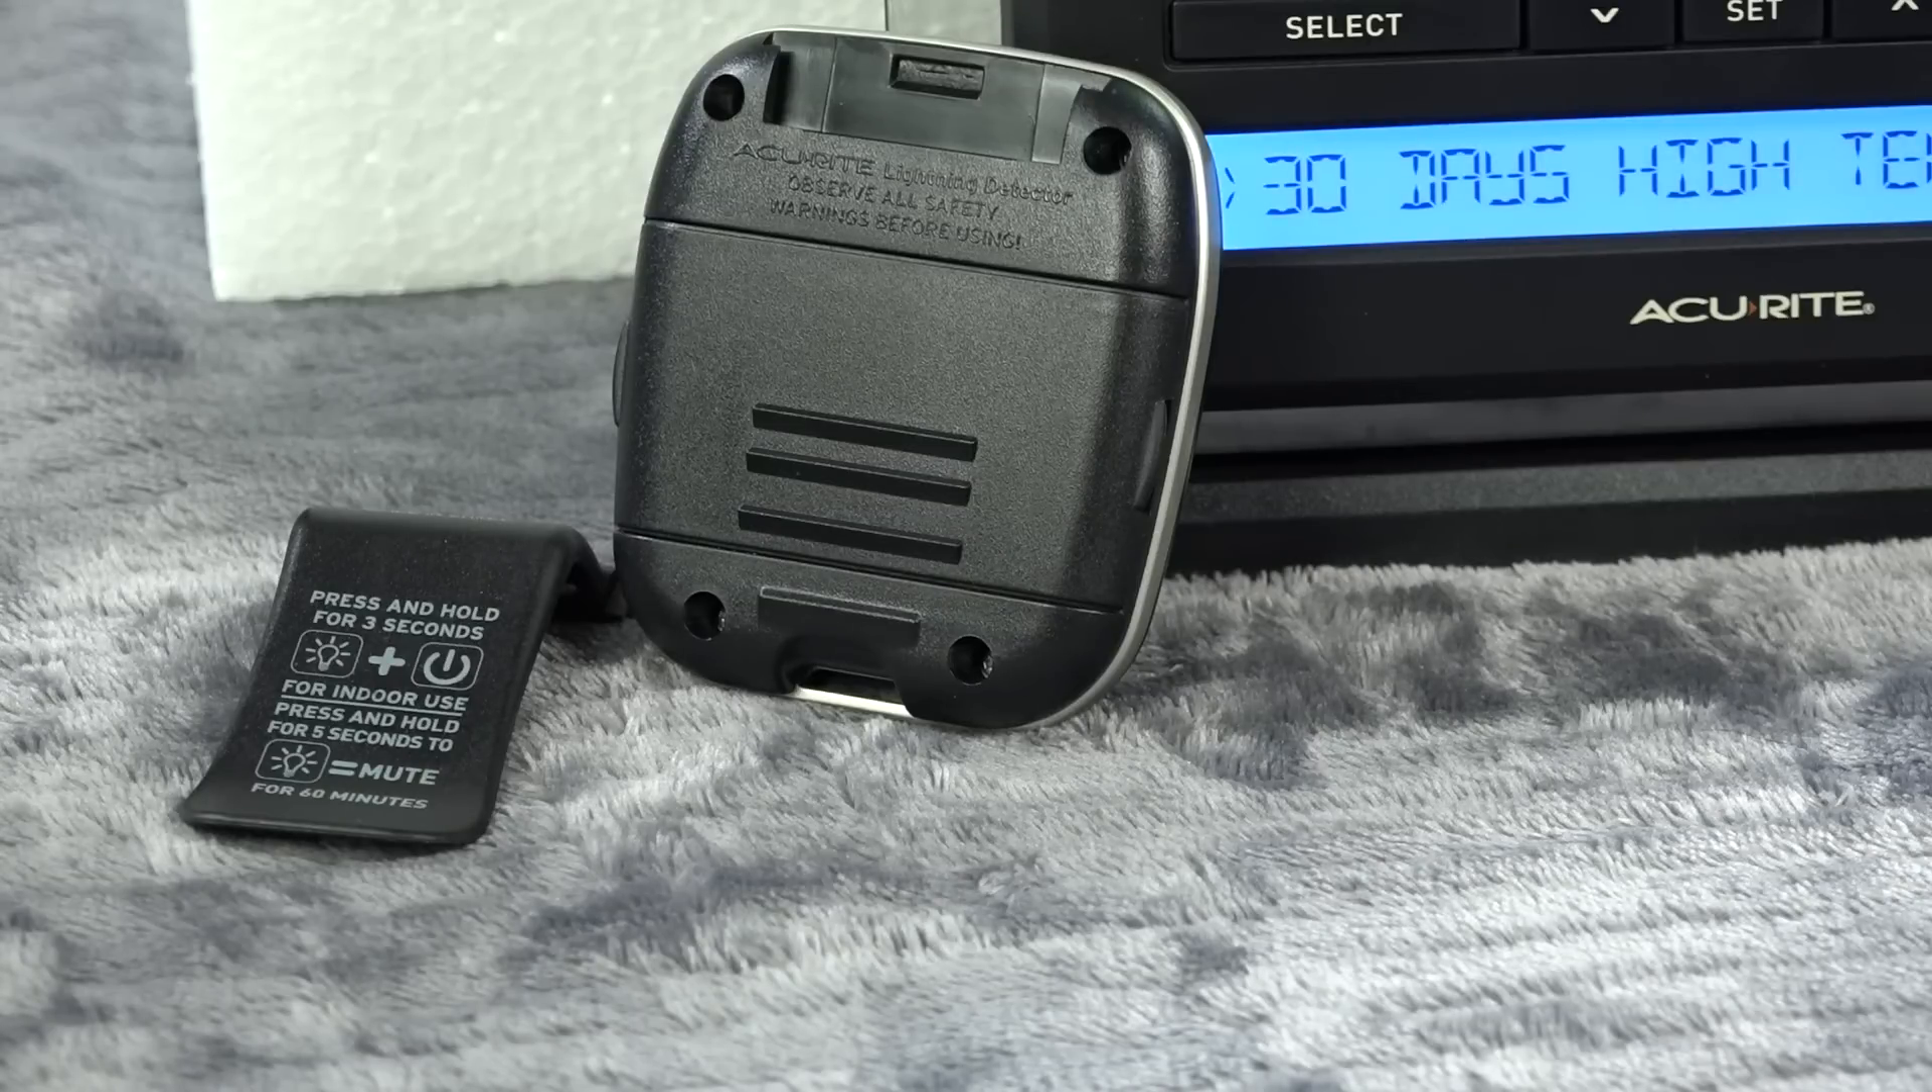This is with the back cover back in place.